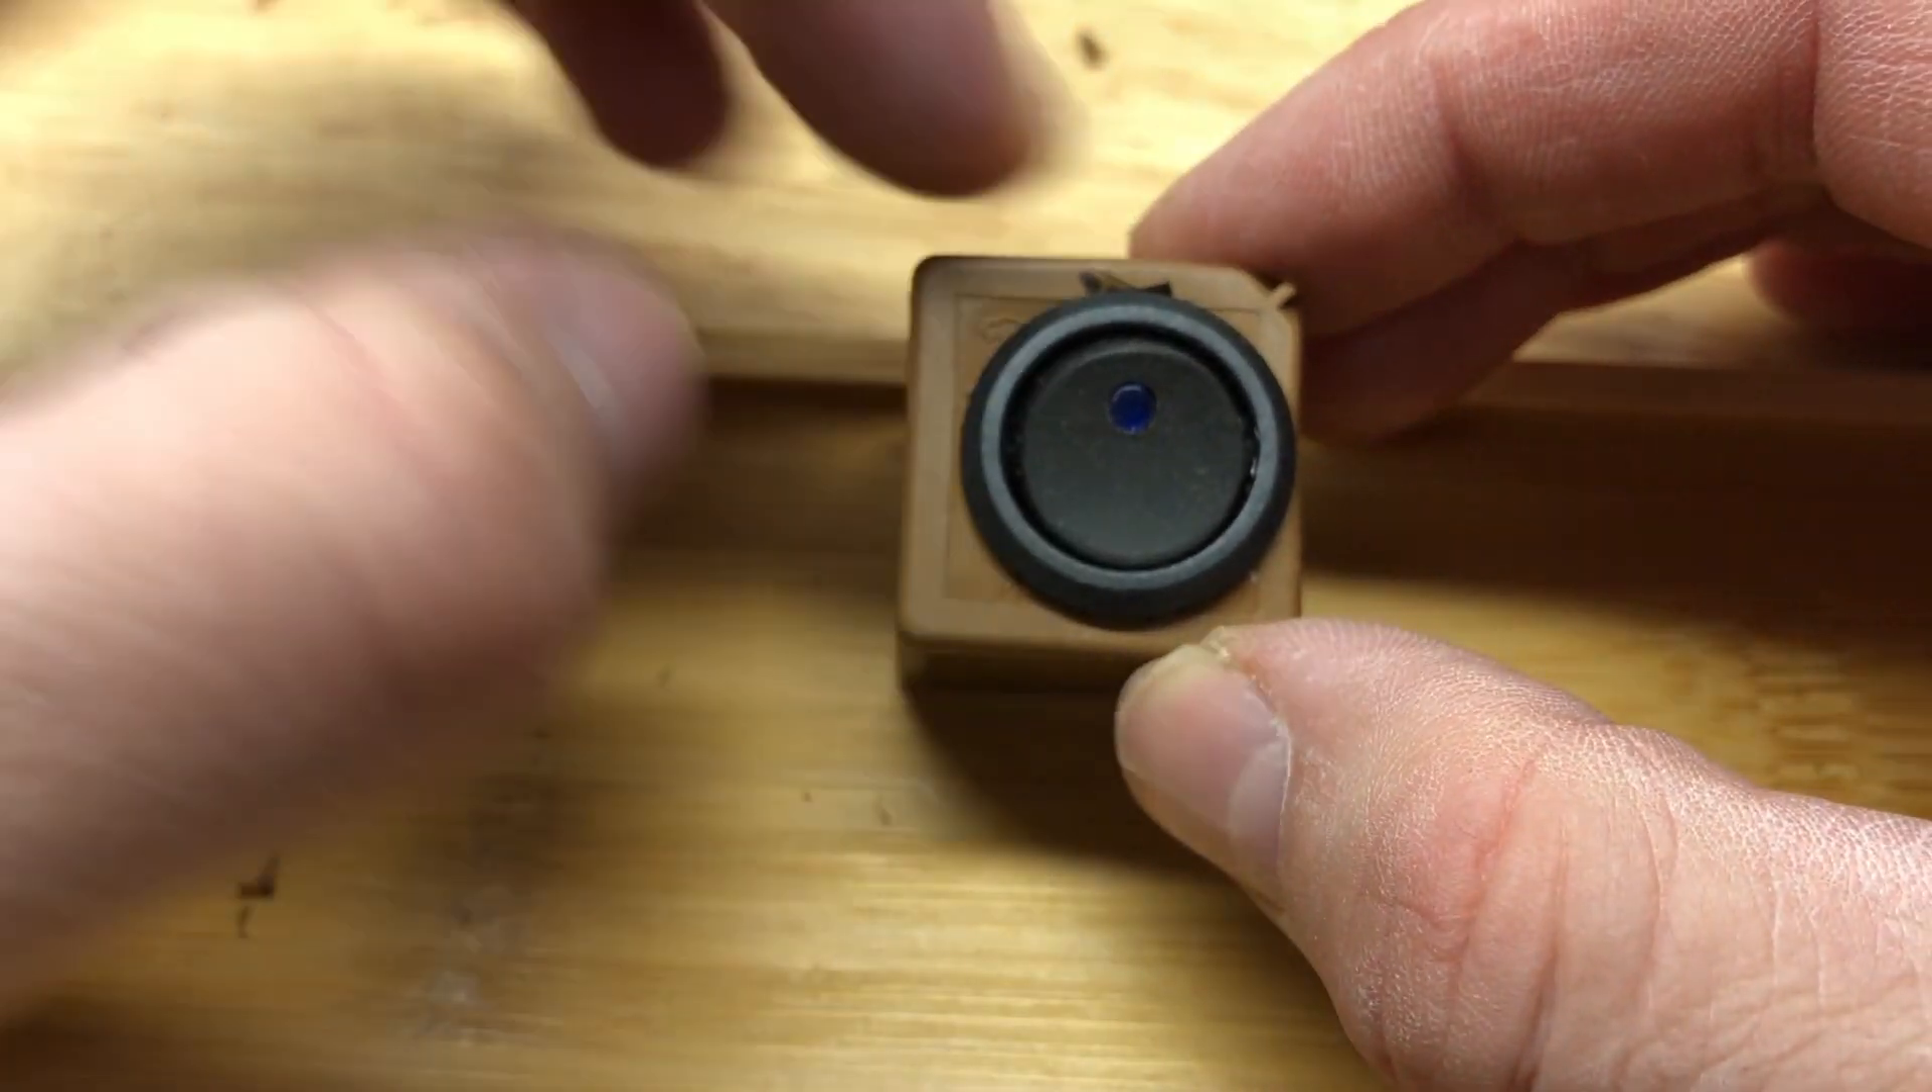Okay so installed the switch i'm a little off center.